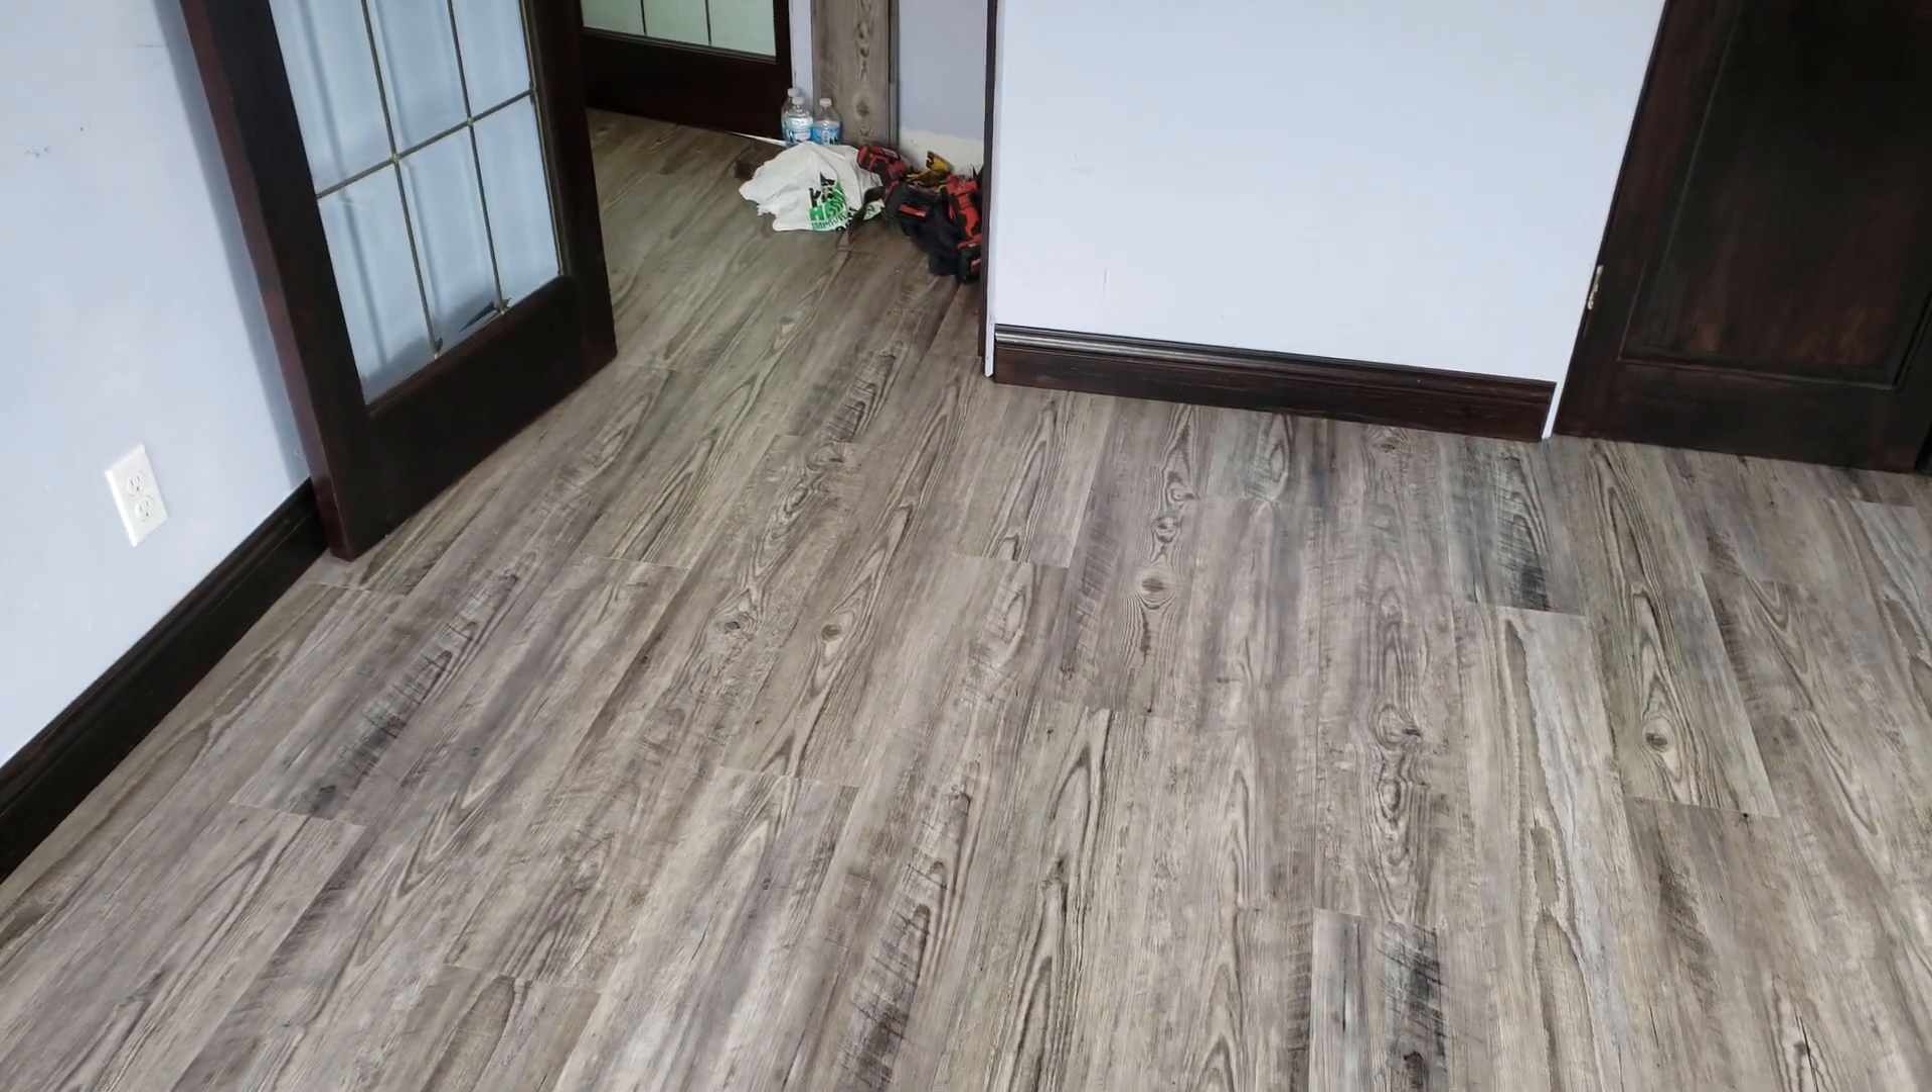There you go floor installed this office is done.